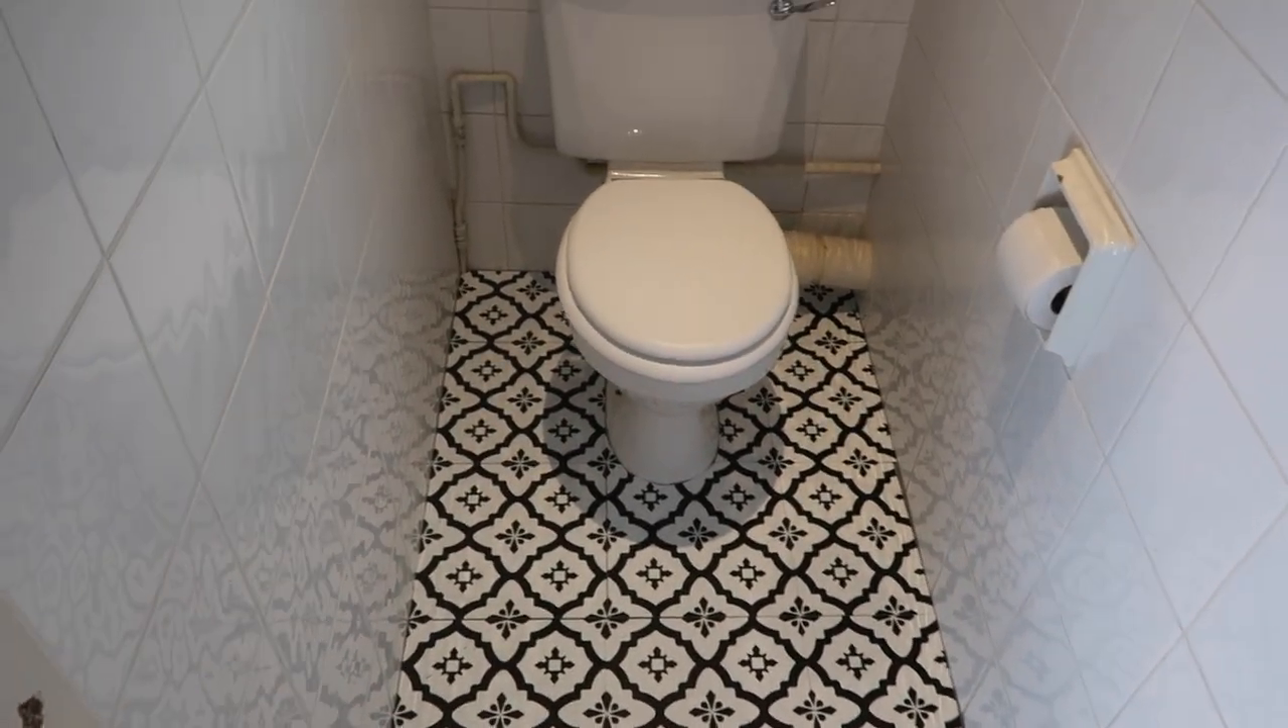Tiles are officially done.